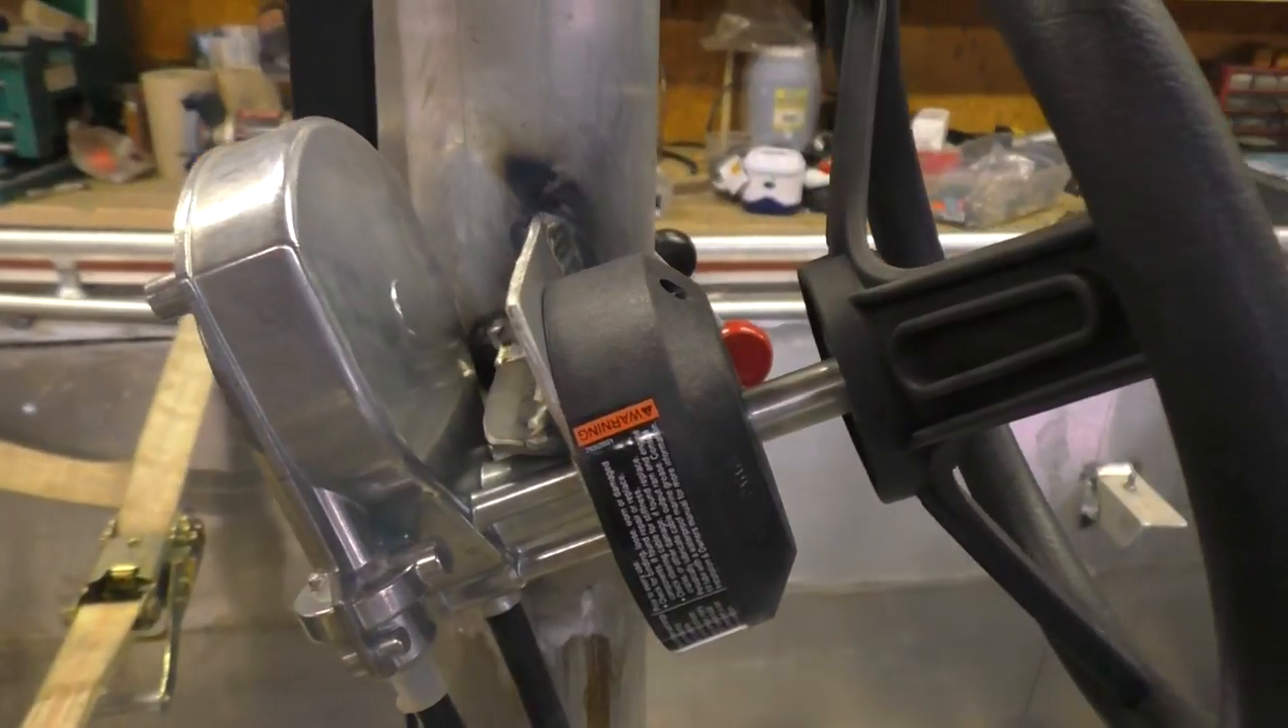Steering is all in place and in good shape.